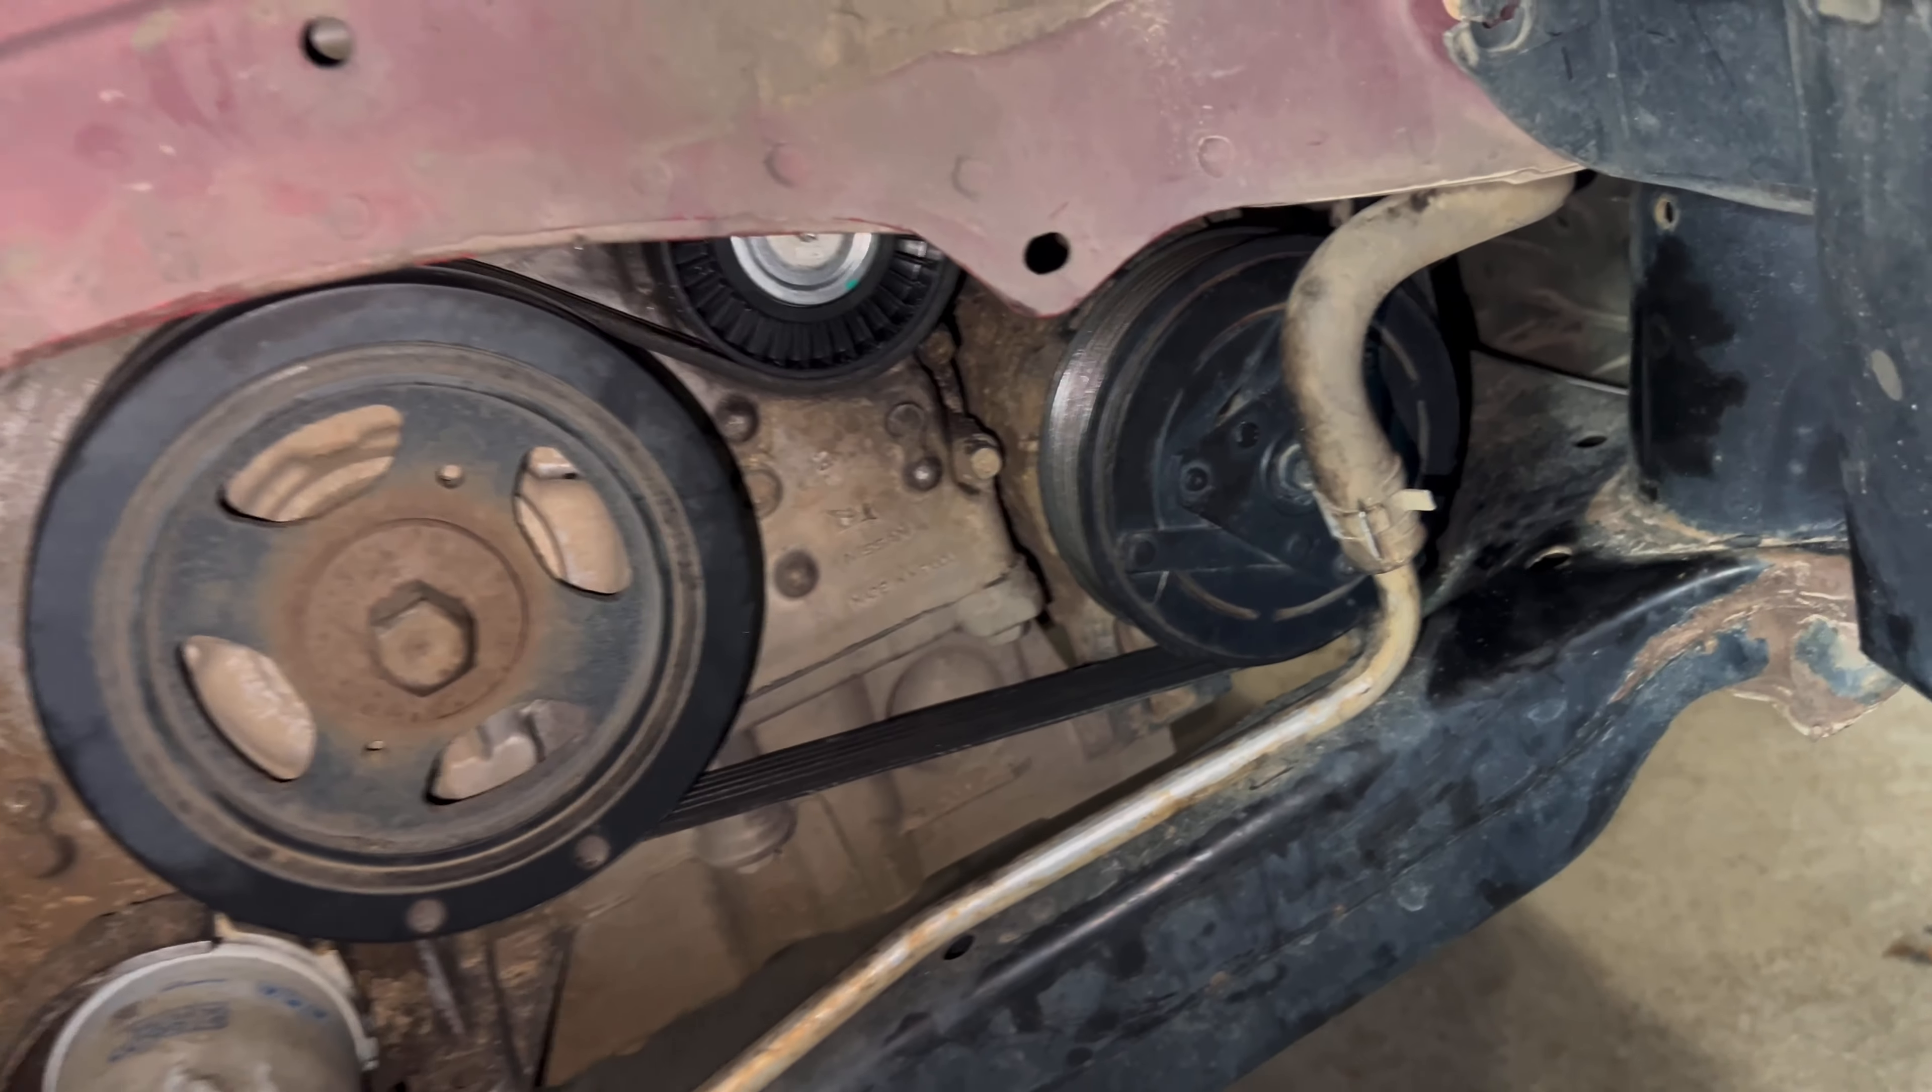I finally got the belt on.